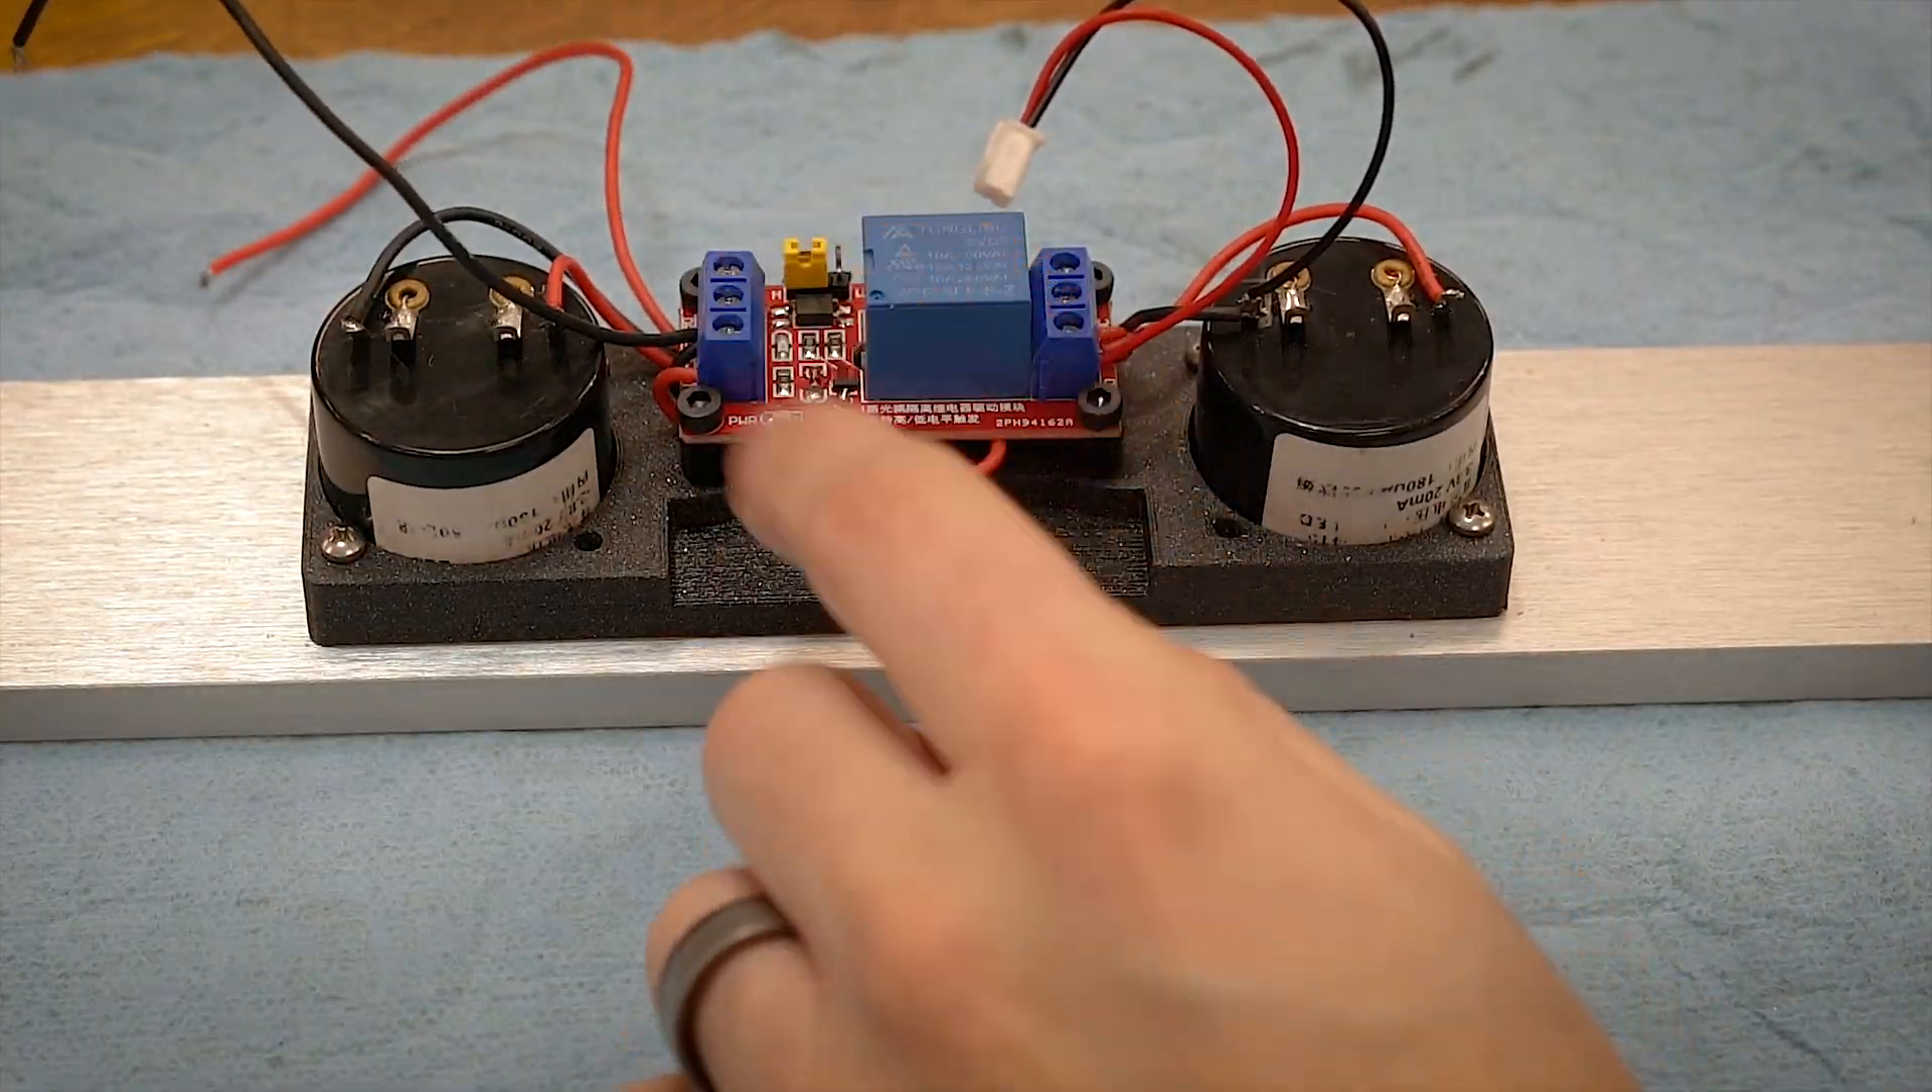So this is a fully populated board you can see the 3D printed piece there you've got the relay mounted on the back.